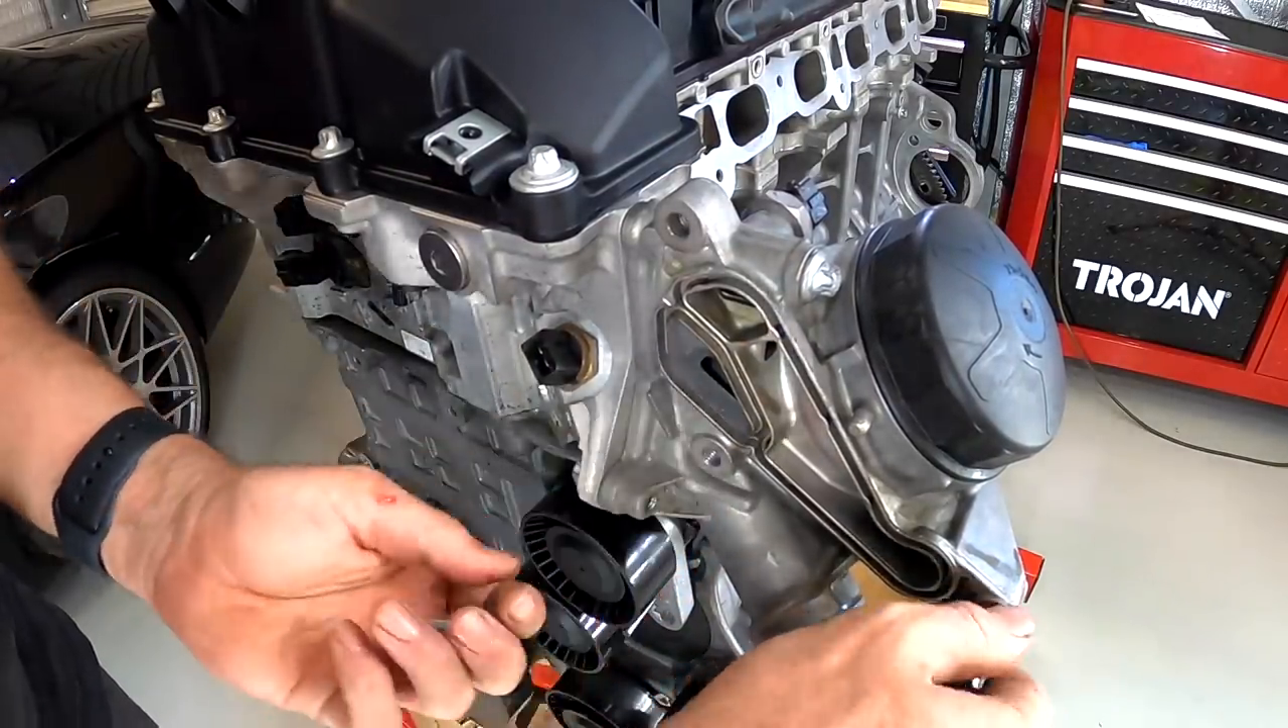So that's the main oil filter housing bolted on.